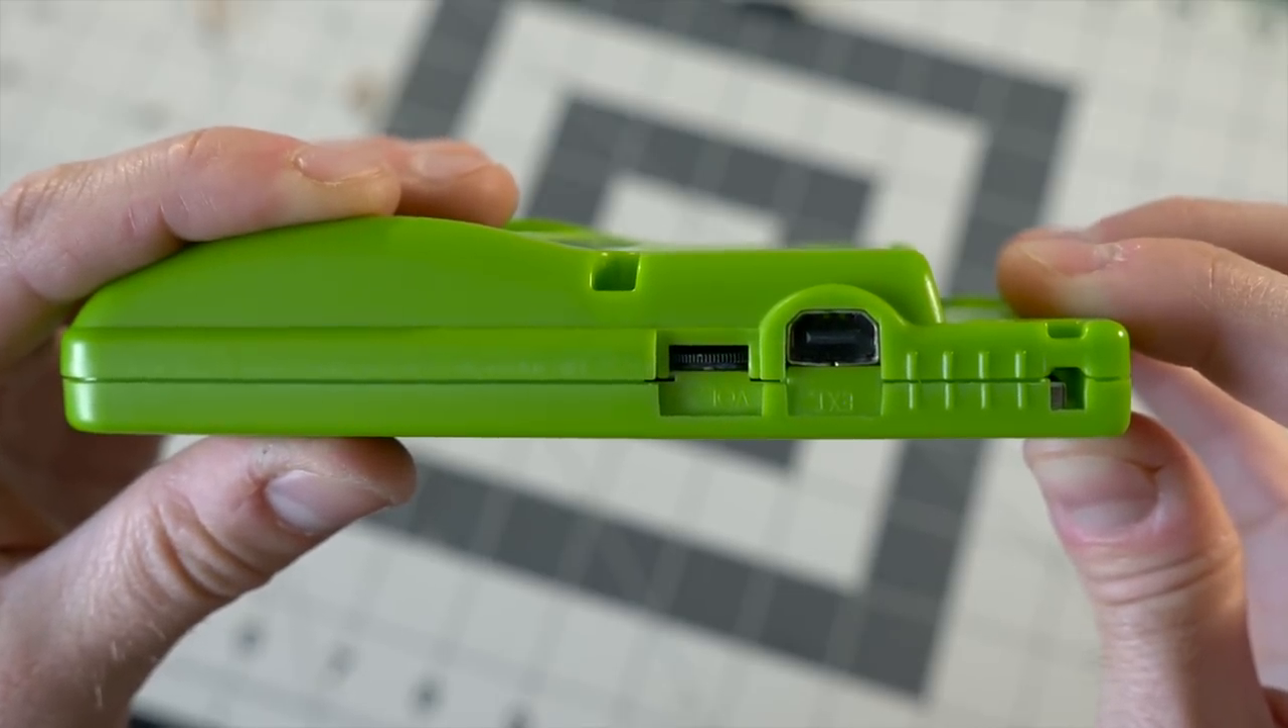The gap between the front and back housing was gone.